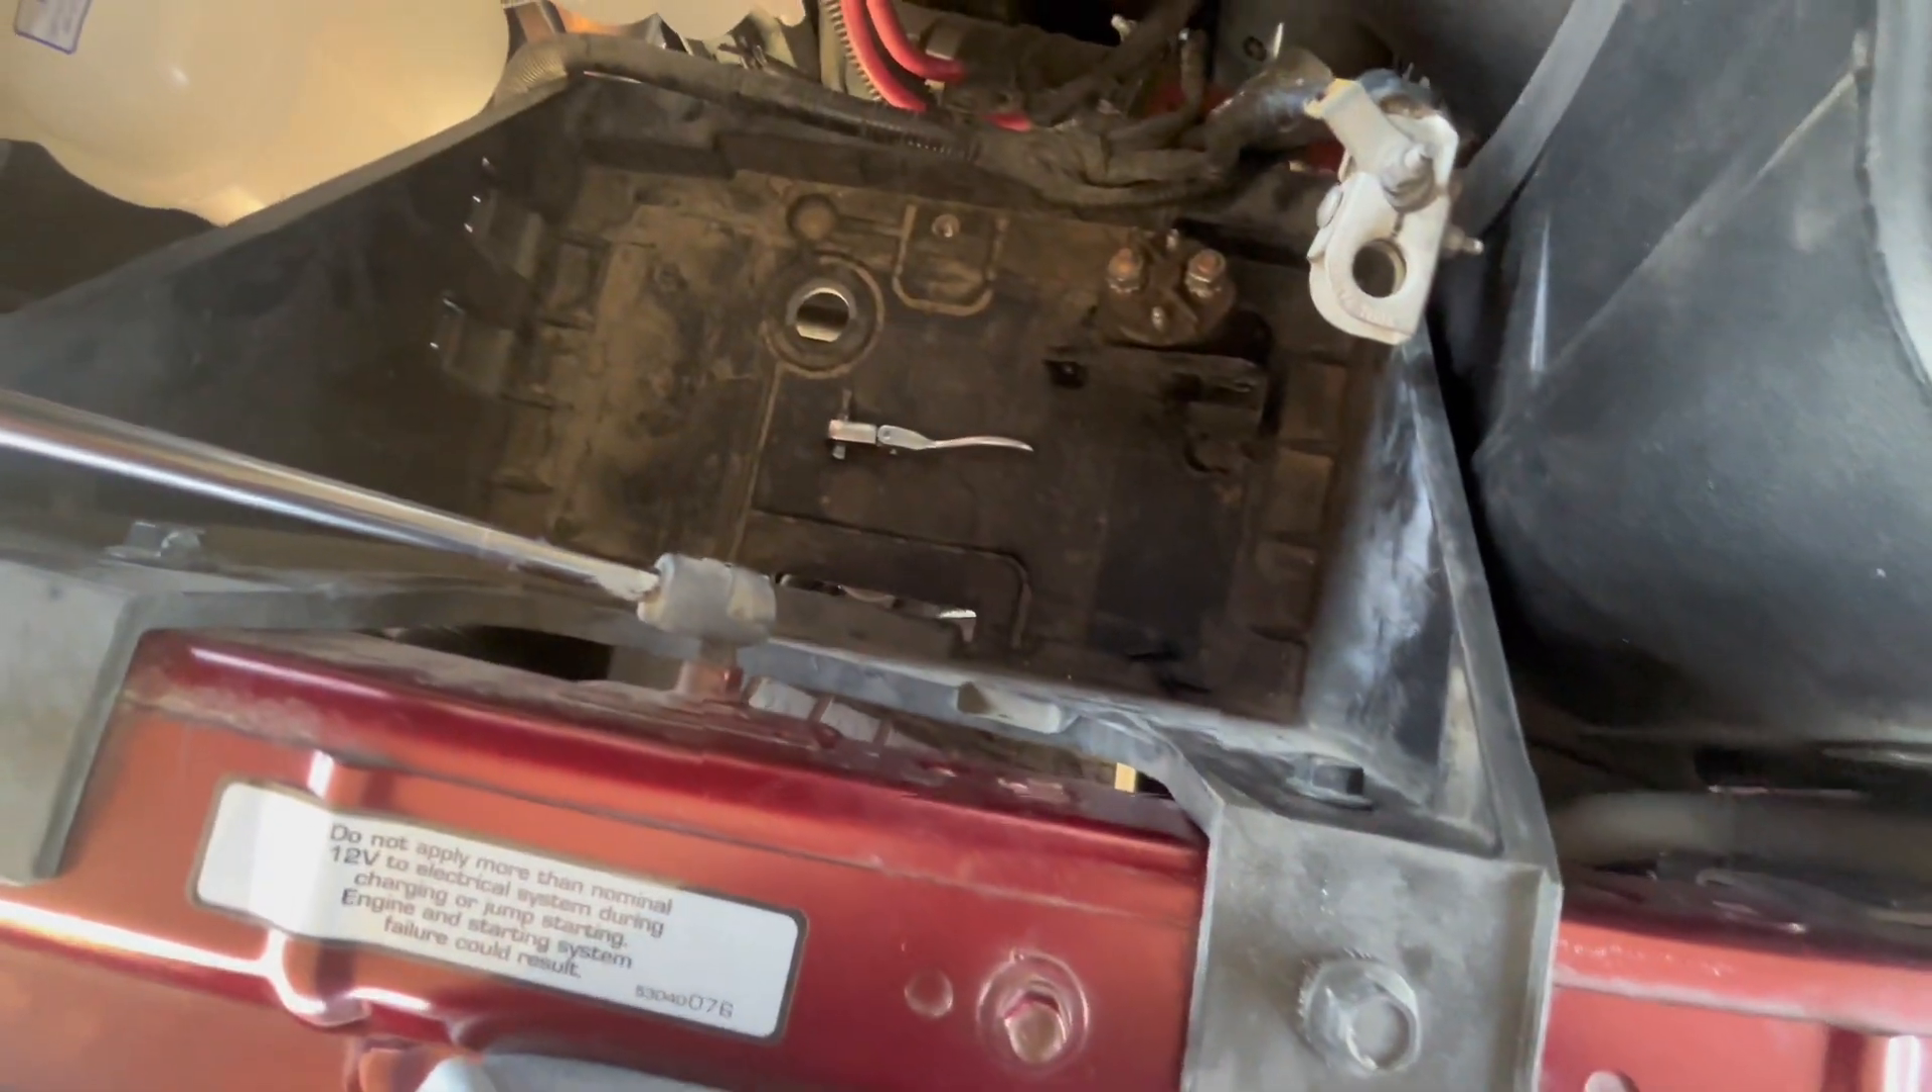Okay so we got the battery tray reinstalled.